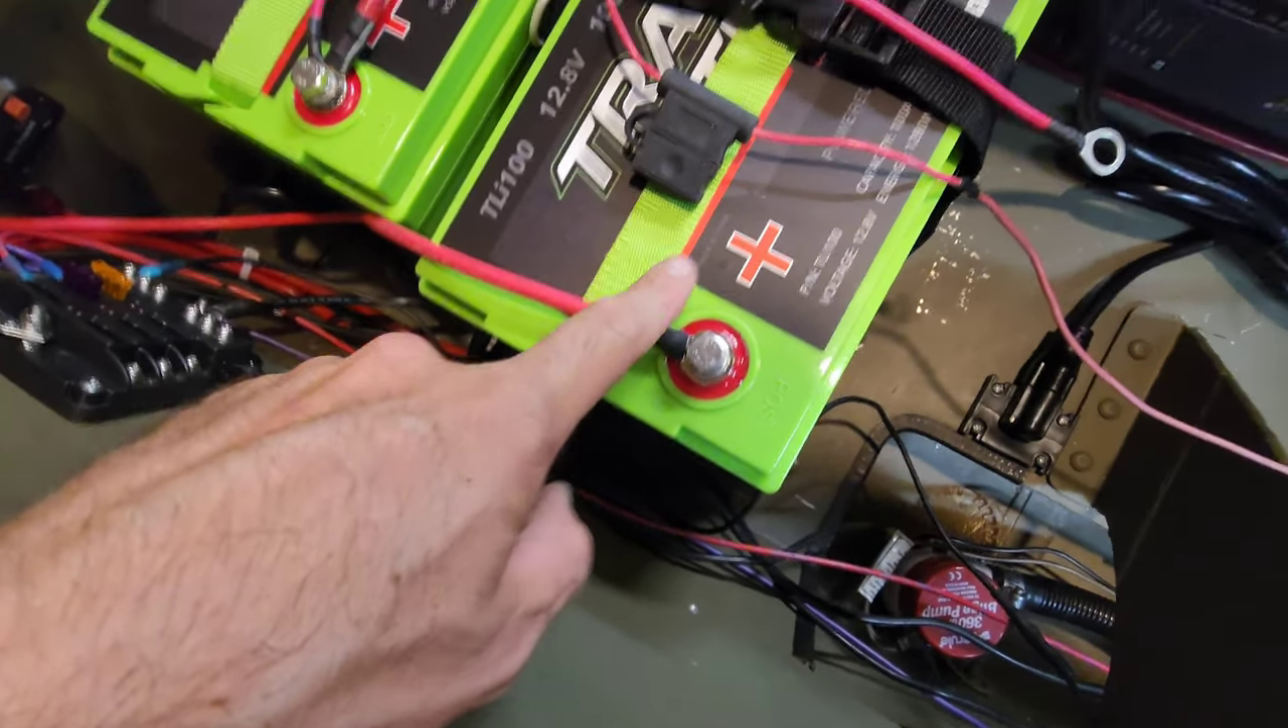Wire everything up. Got the fuse box installed. You can see positive coming off positive terminal.